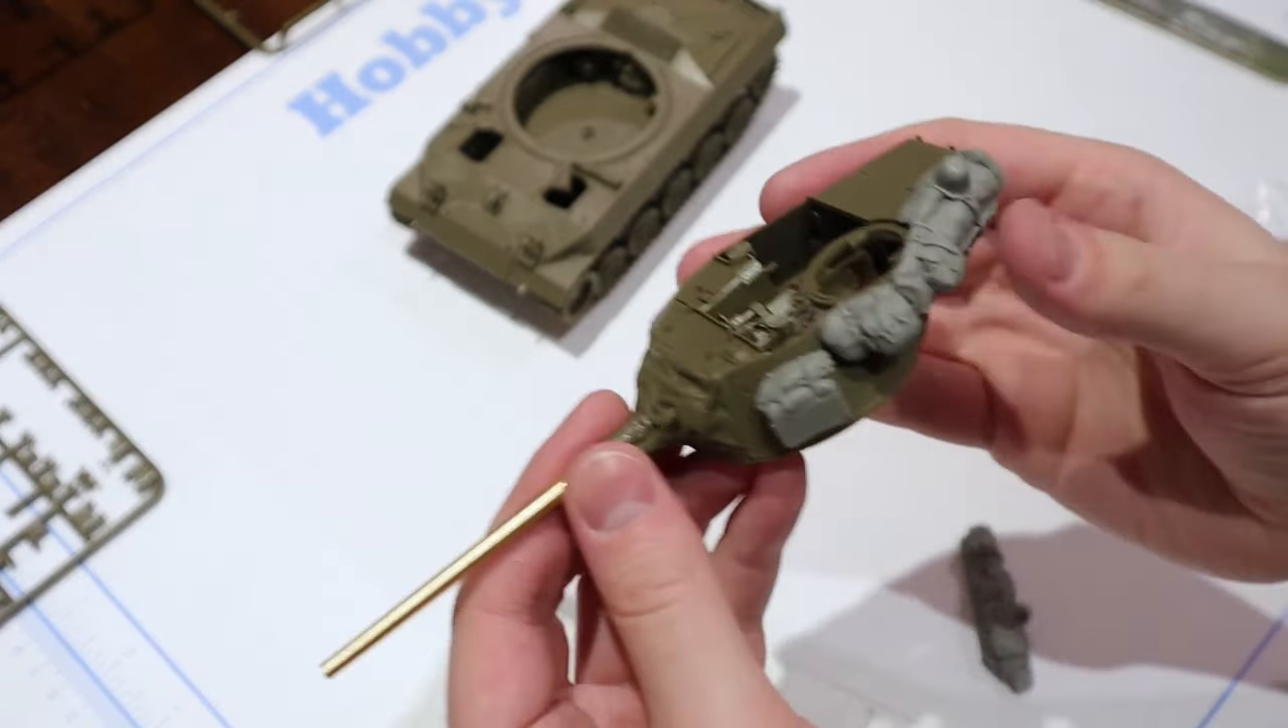Now you can see I've gone ahead and added some more of the resin bits.